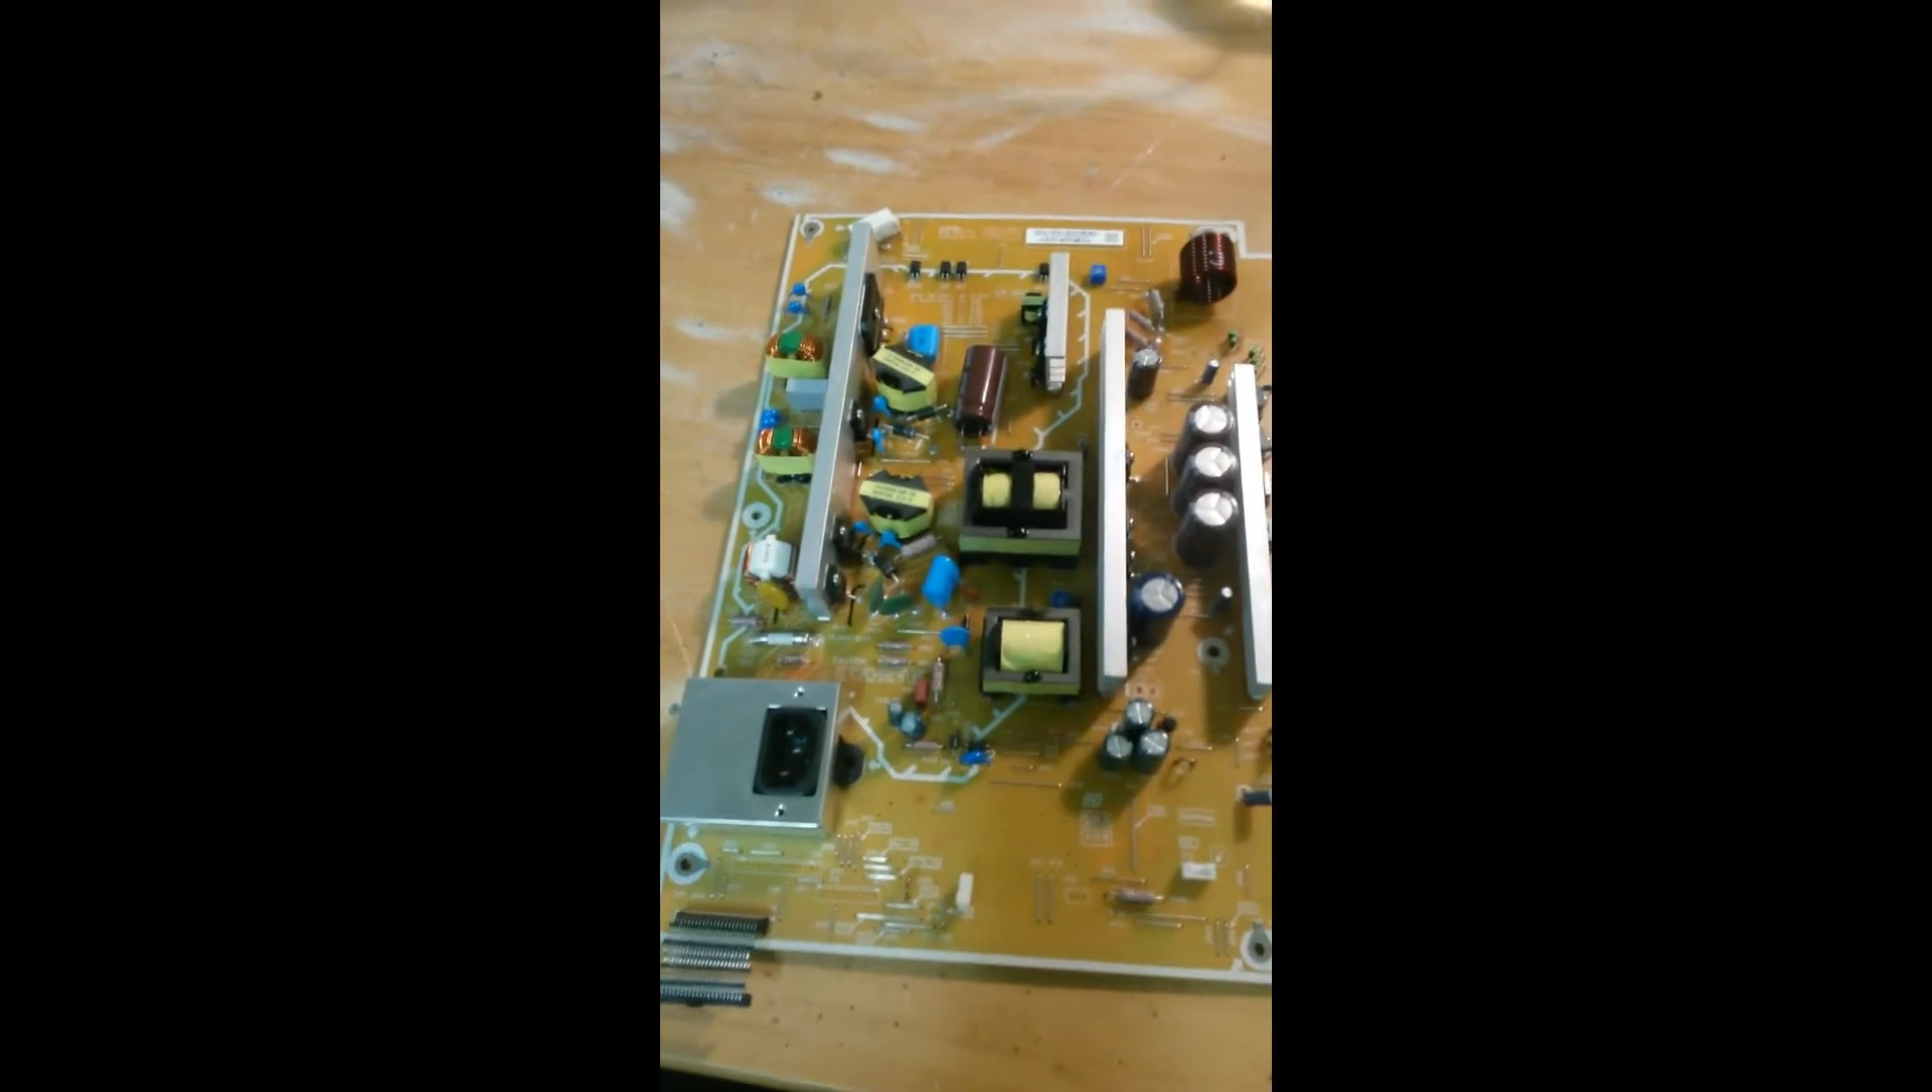Ok, so we've got the board out of the TV.